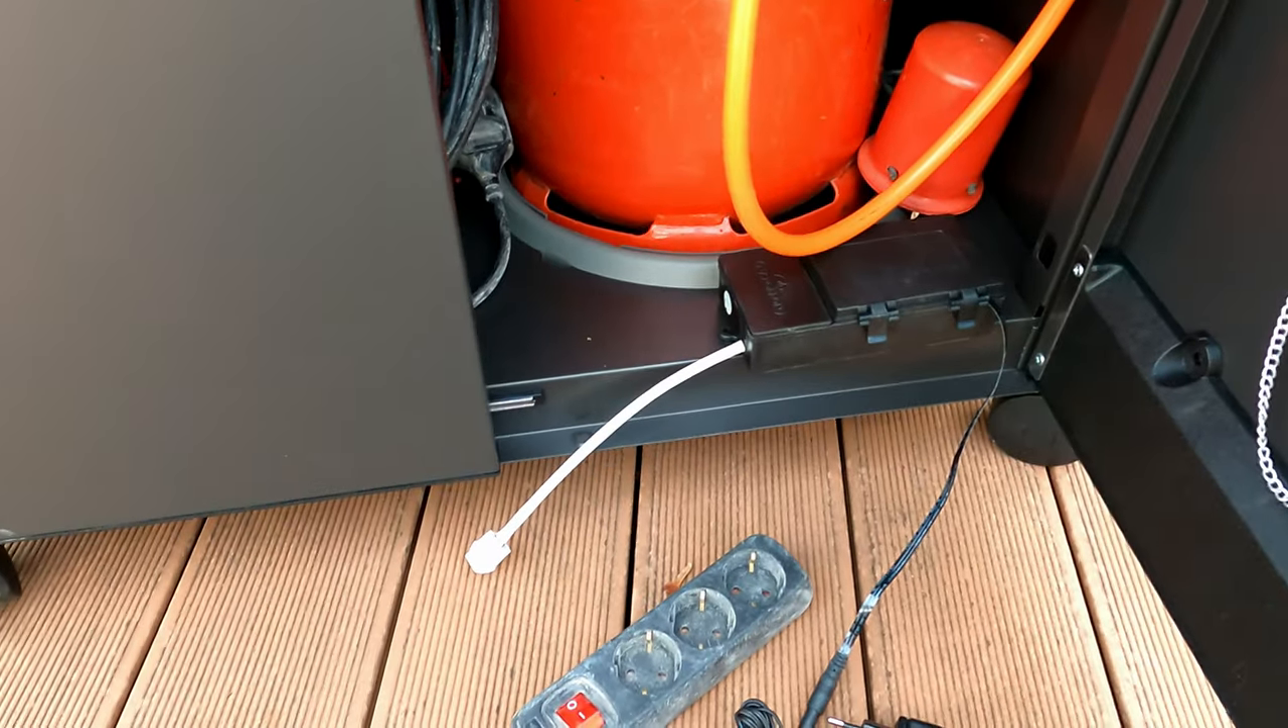Wie ihr sehen könnt, habe ich die Box jetzt einfach mal hier unten aufgelegt.